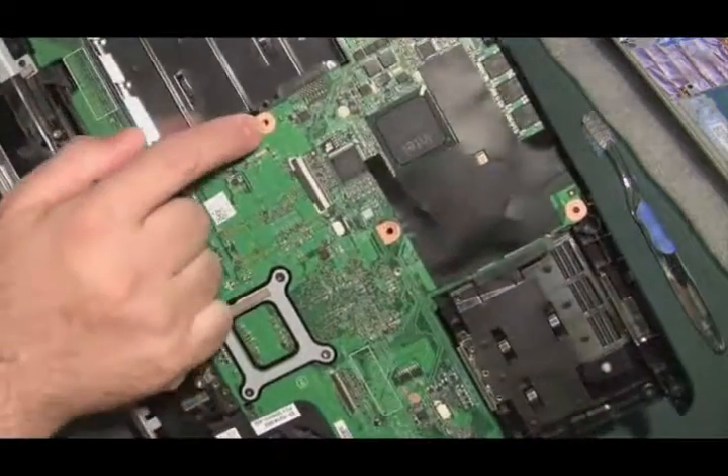You know there's a lot of screw holes. I didn't put screws in. Here, here, and here, here, here, here.